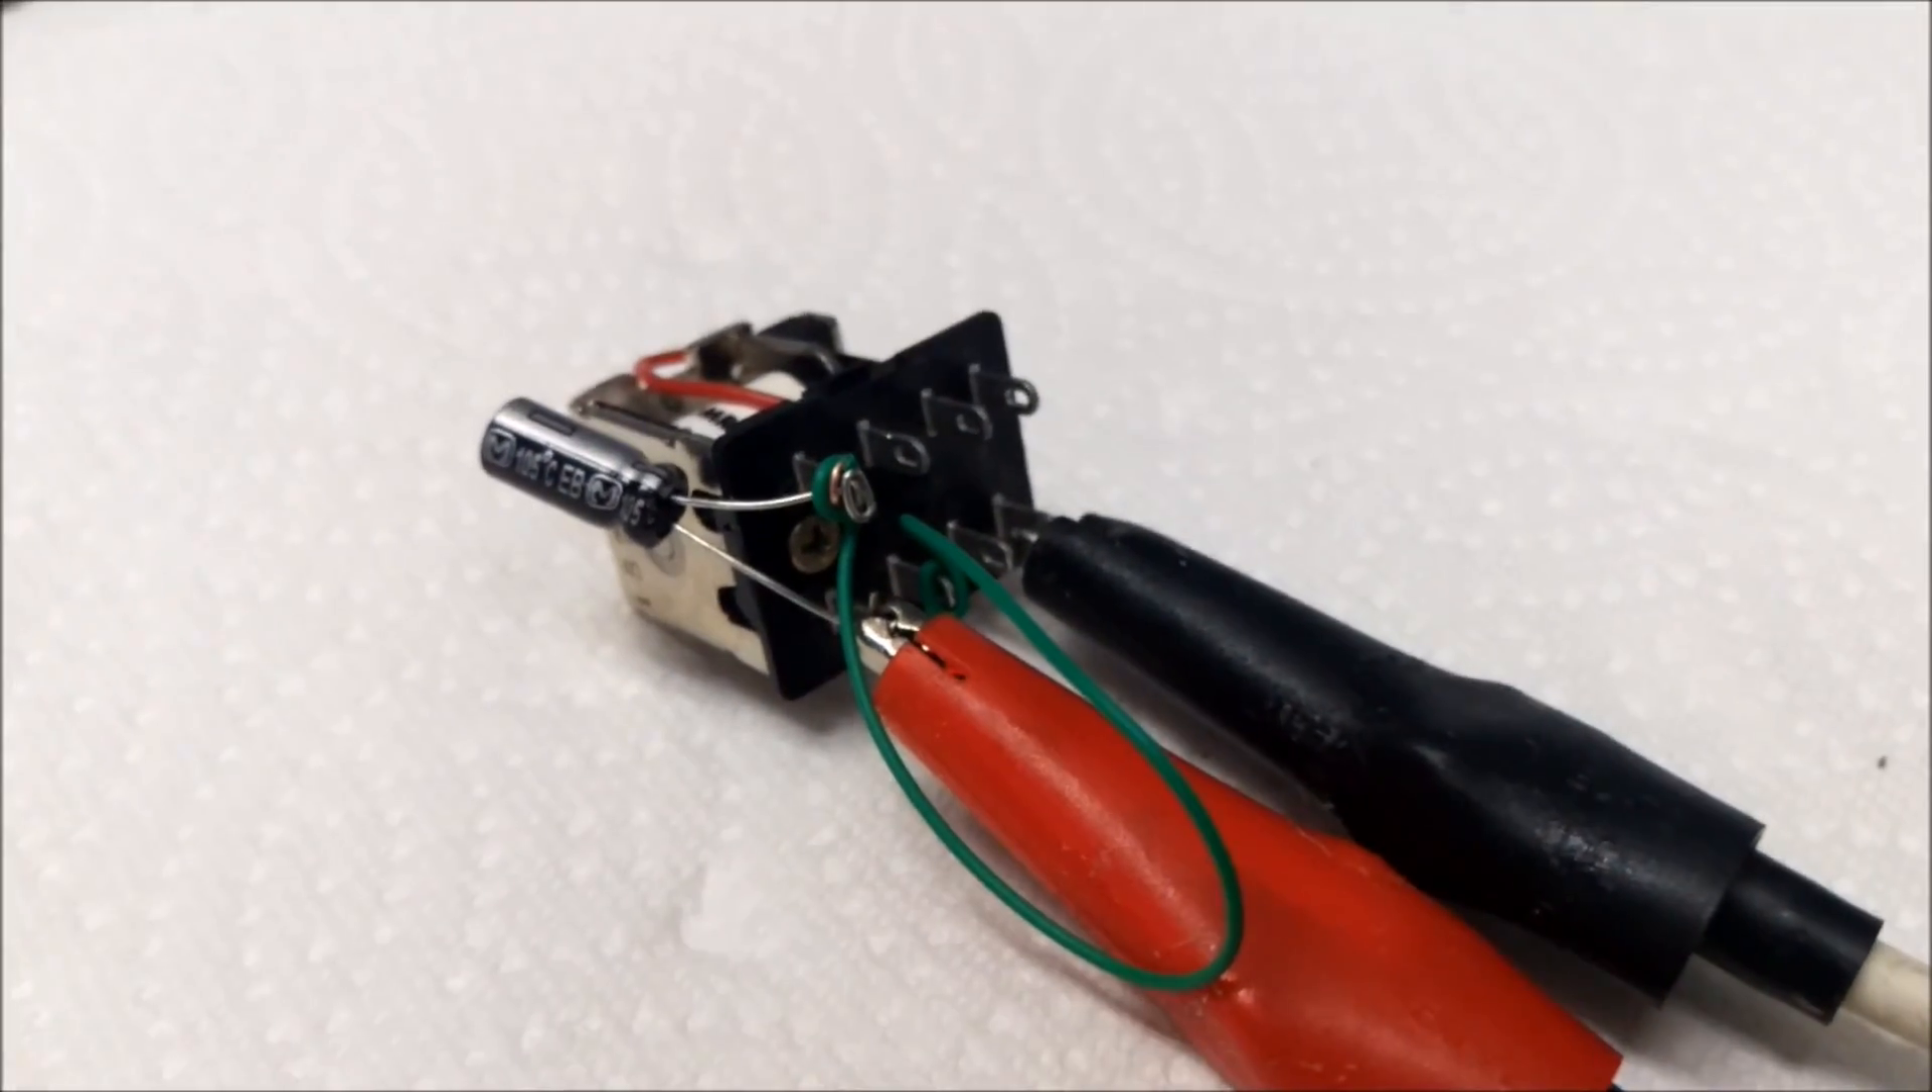So we've got a 10 microfarad capacitor there, and I've just wrapped the terminals around there.